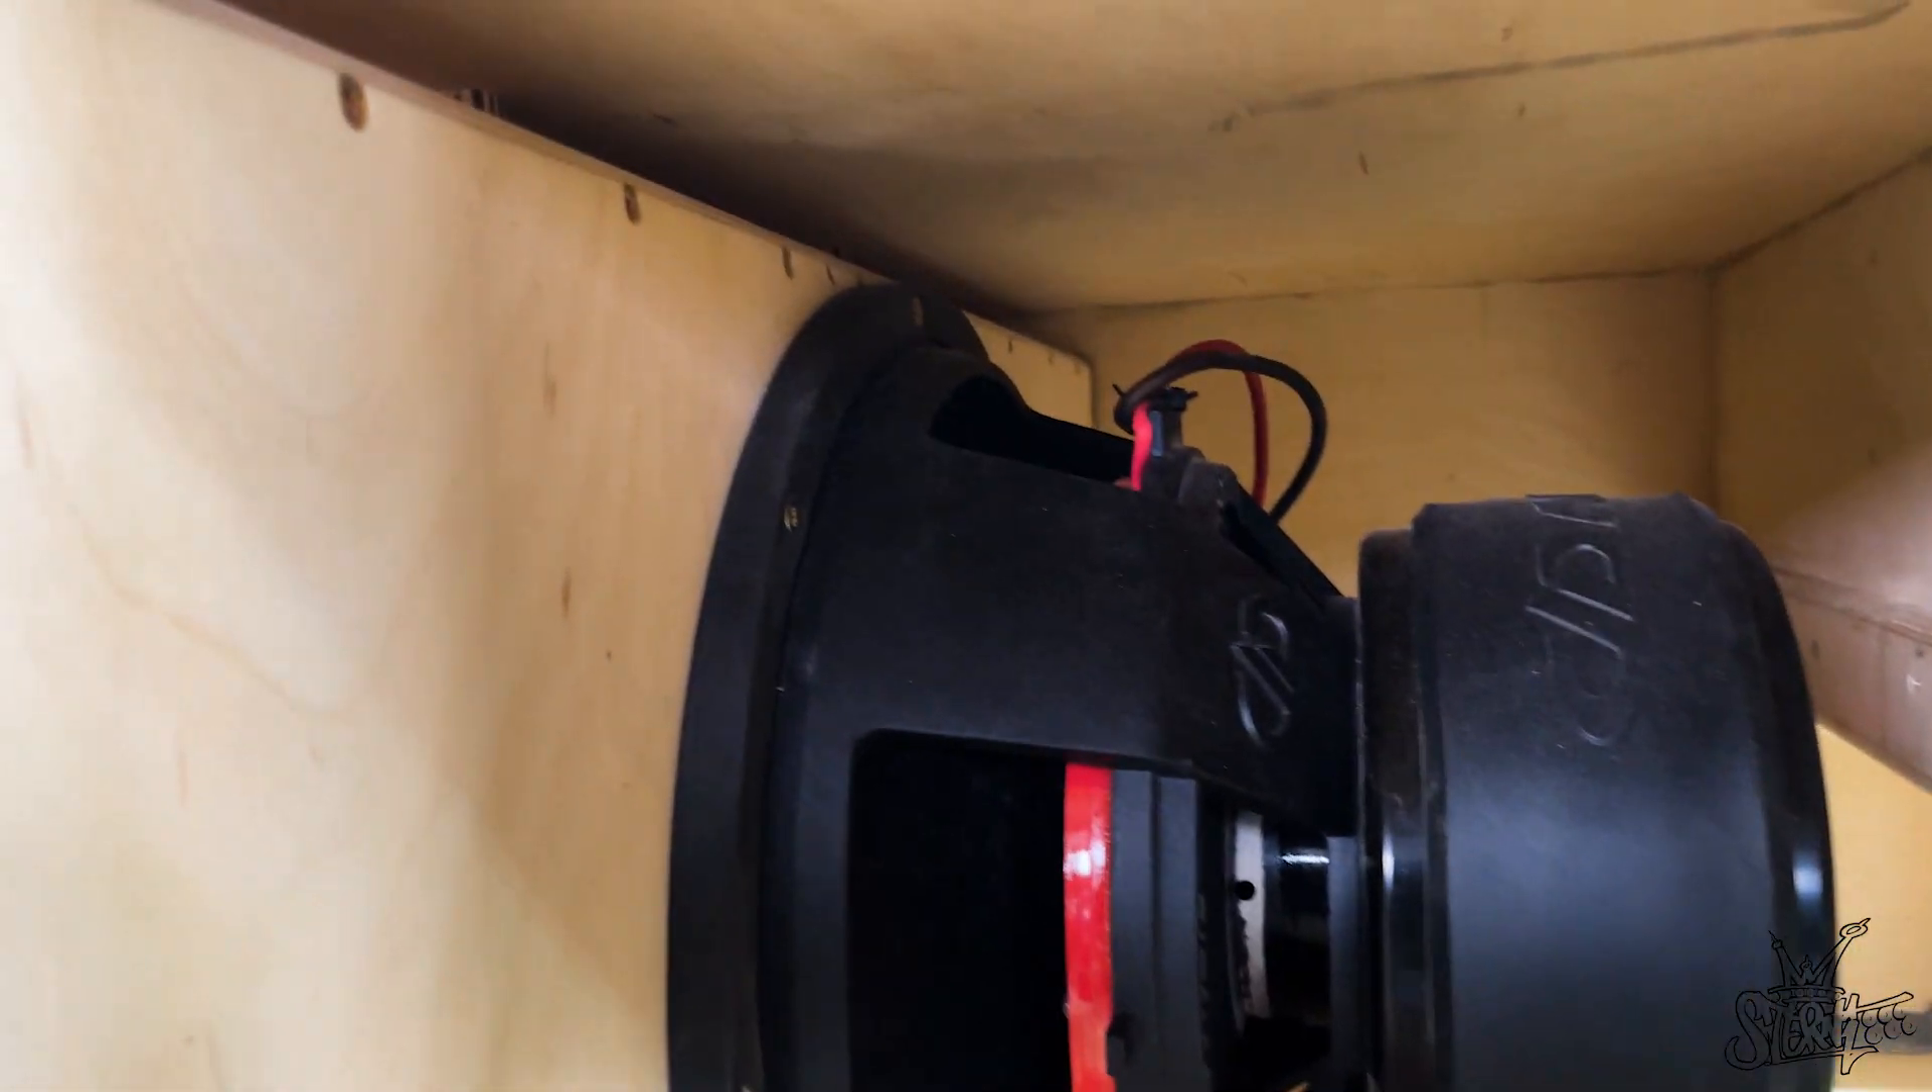Der Woofer hängt hier jetzt schon drin.